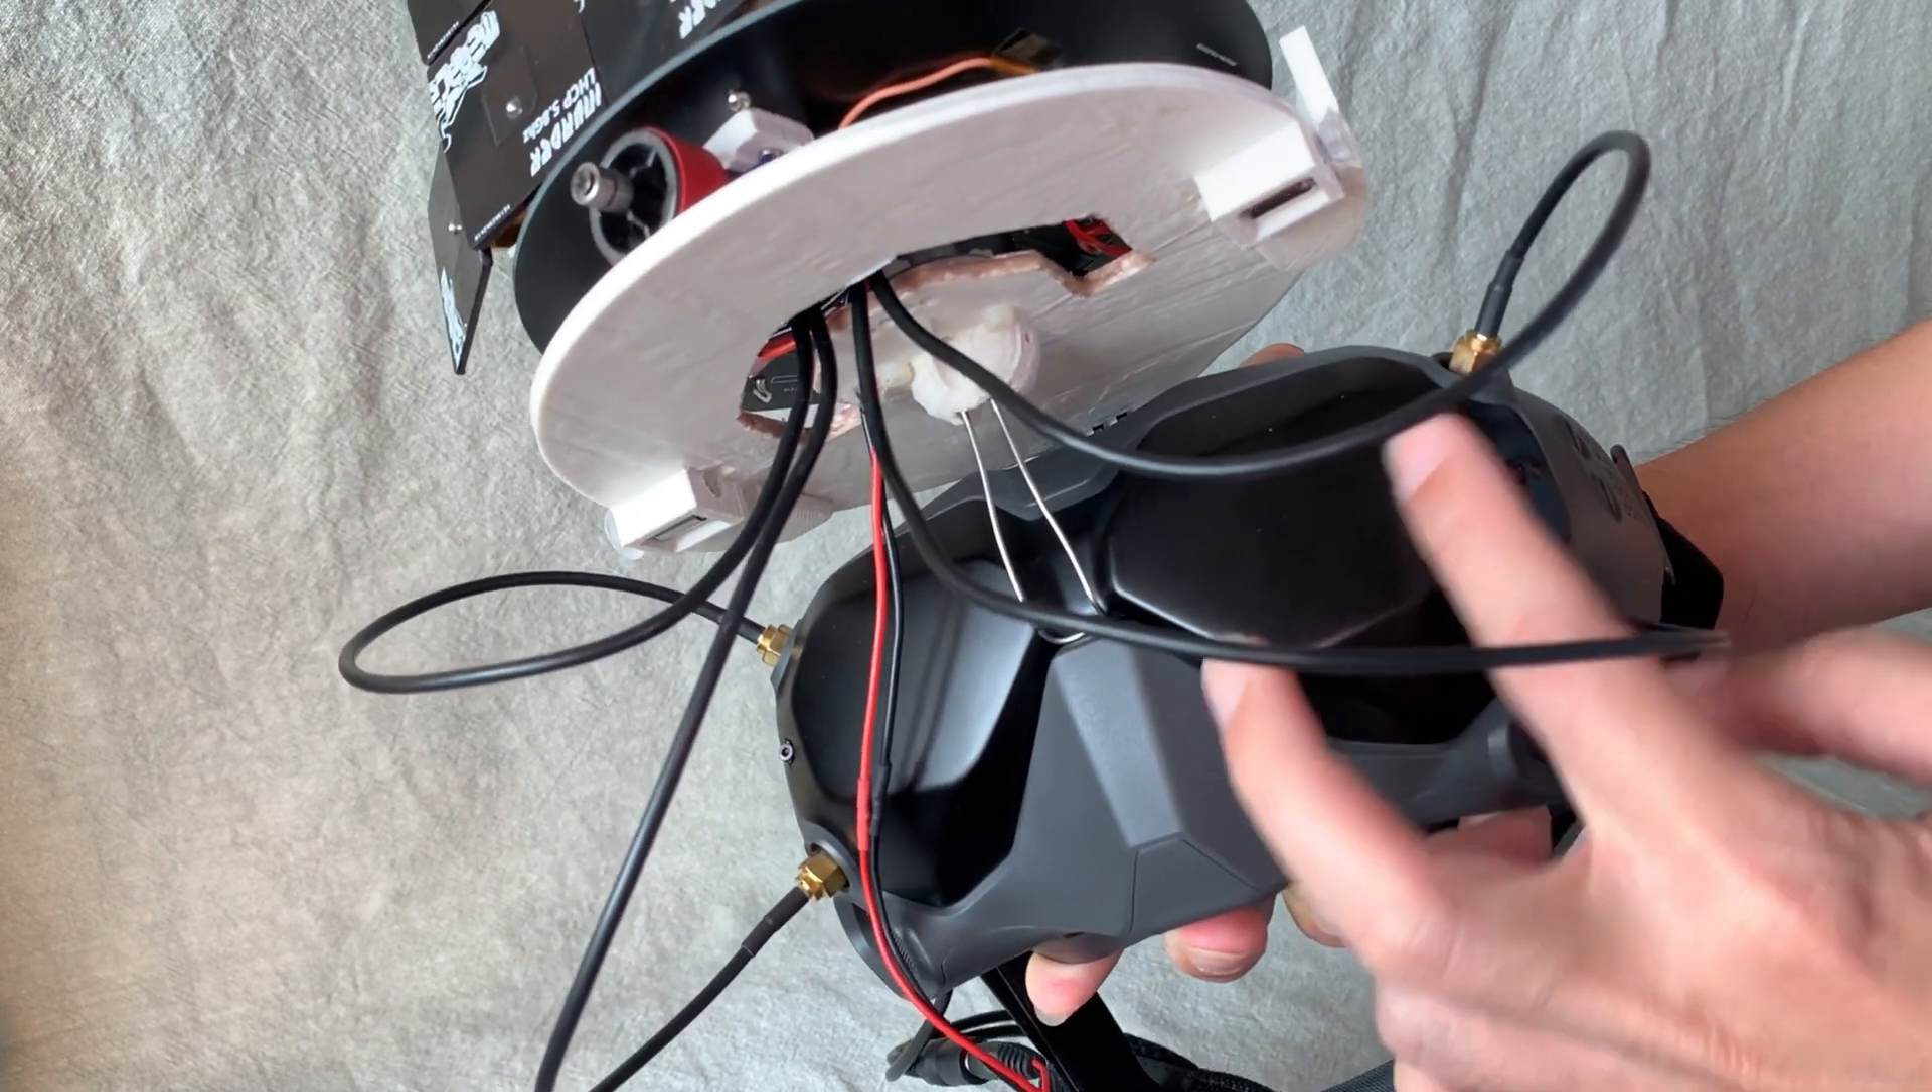And there's no binding of the wires. These coaxial wires are now plugged into the goggles.